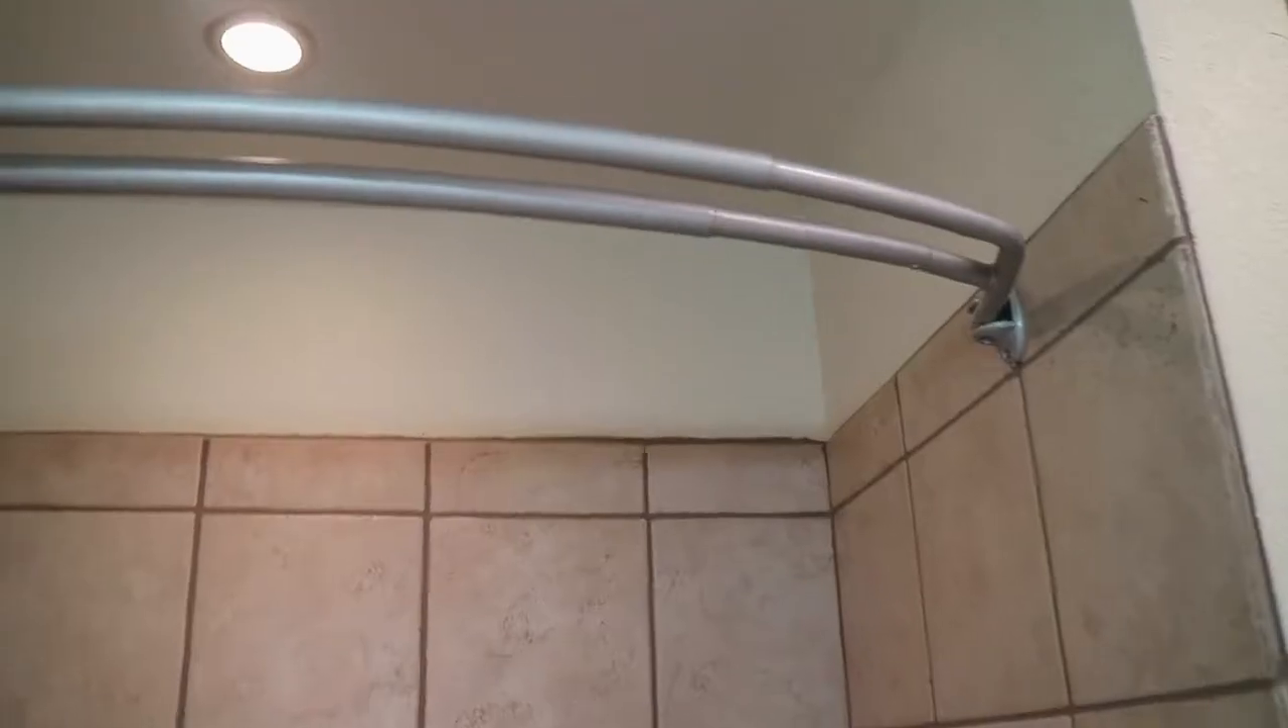All right, y 'all, there's my shower curtain rod installed.